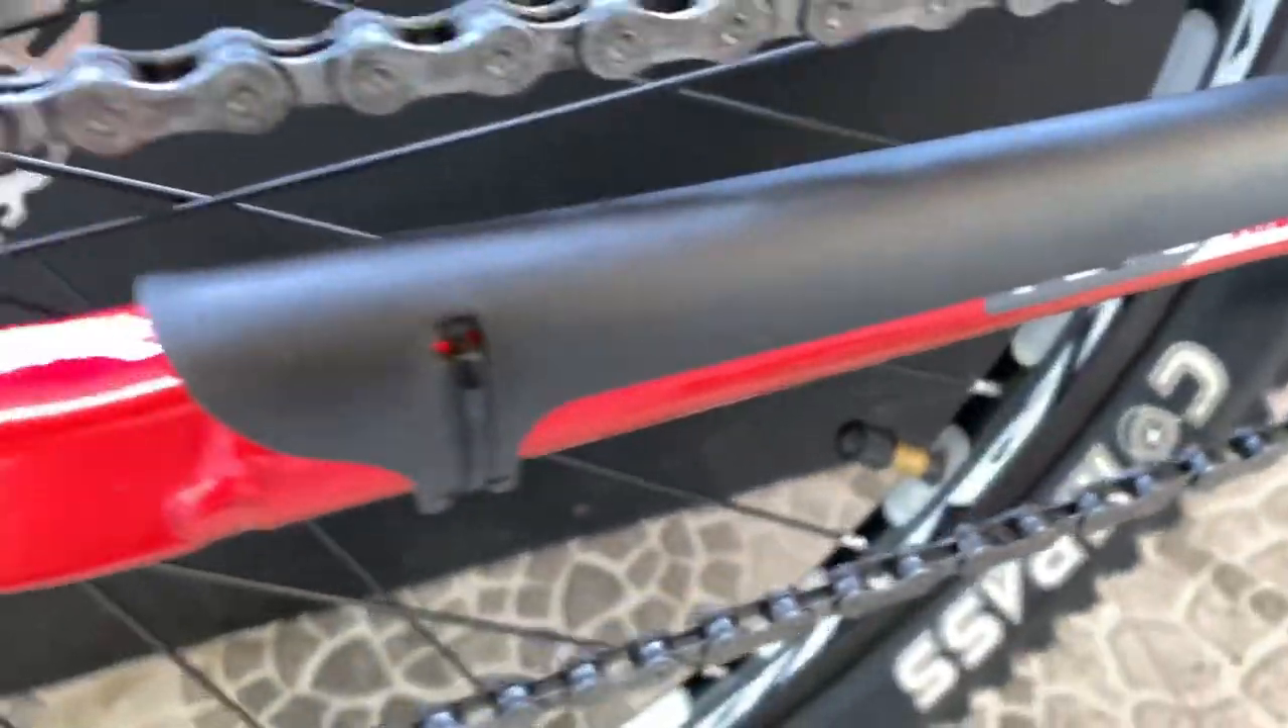So nakabit ko na po Yung chain guide natin.